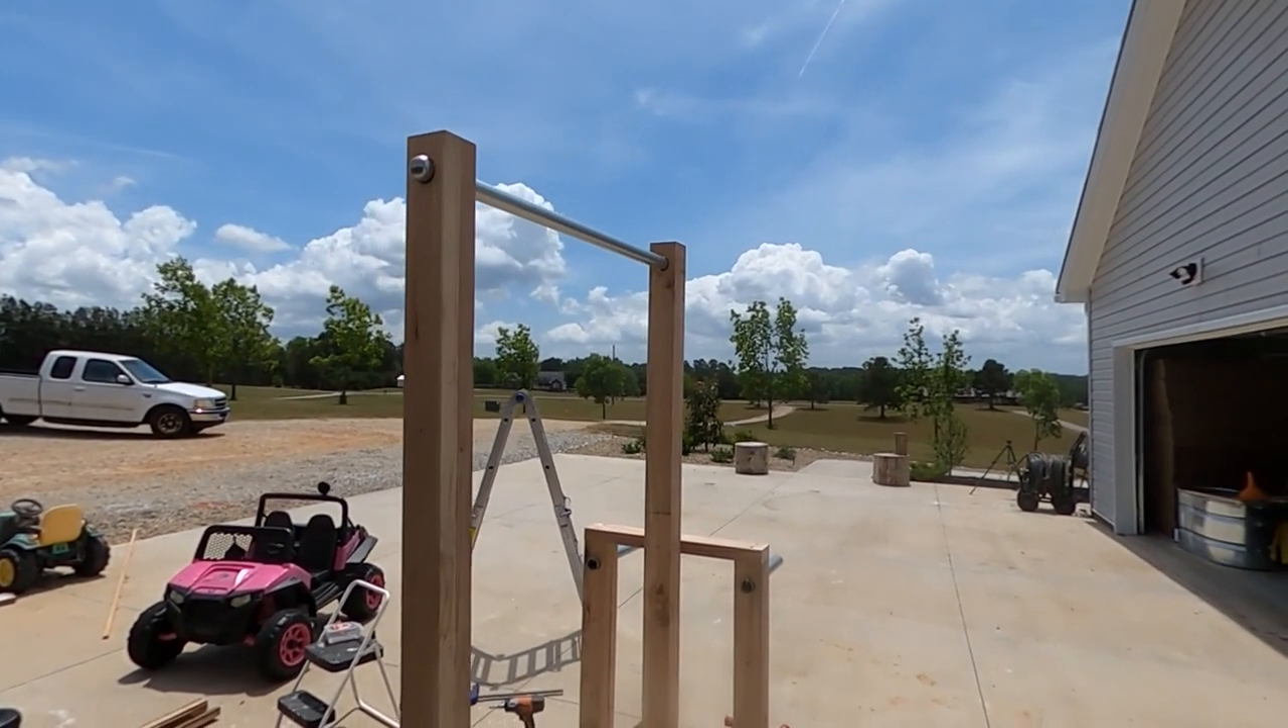It's pretty much finished up i got my uh fence rail mounted.